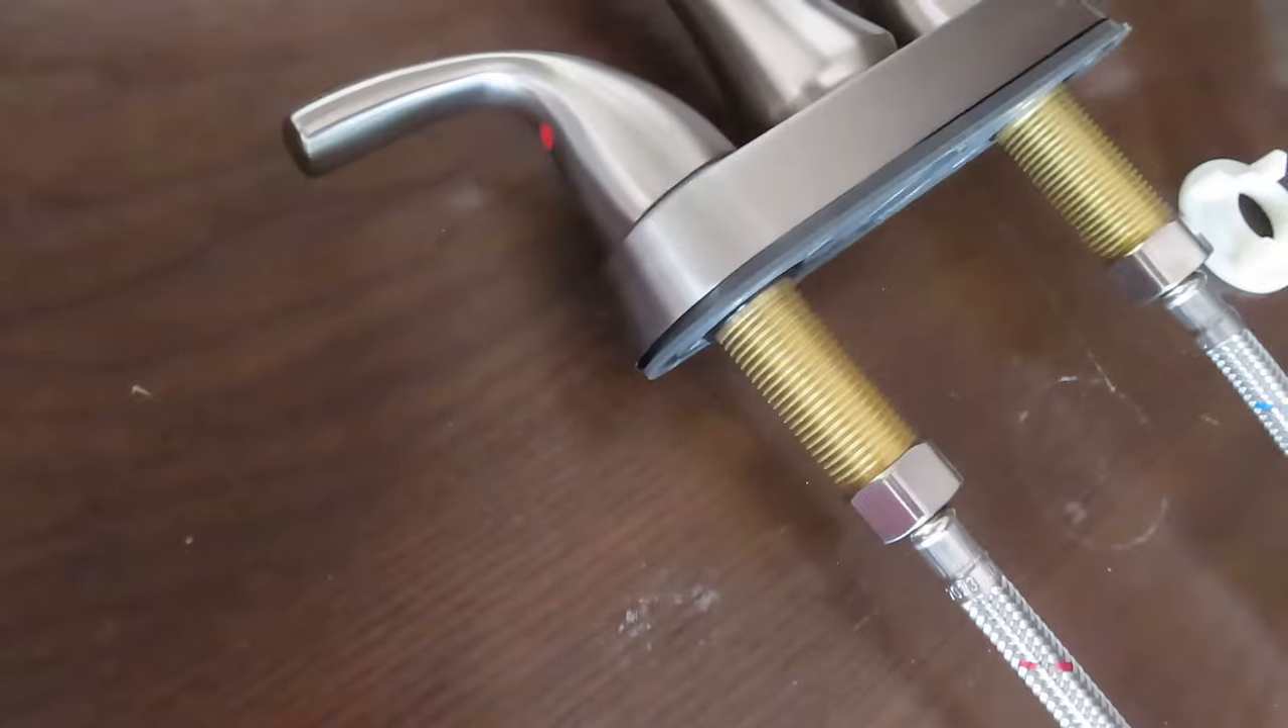So what I've done is I've gone ahead and installed the line on the faucet before I drop it in the sink.